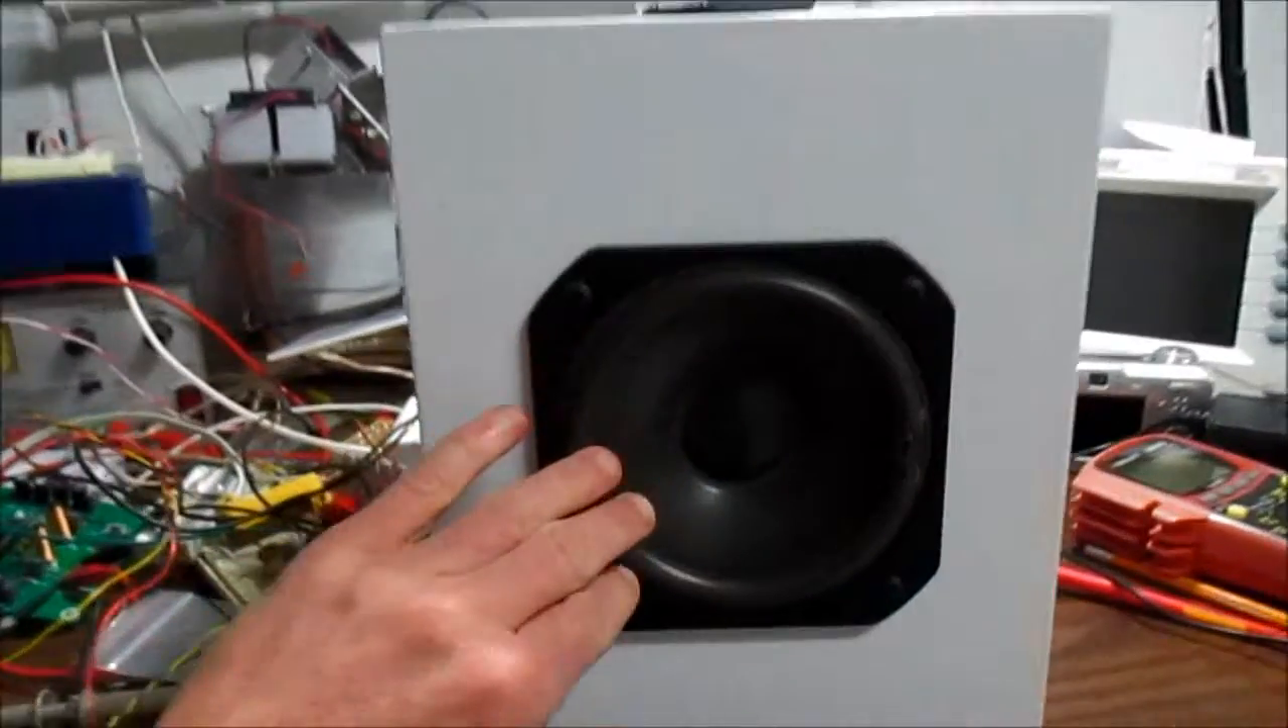So I got the speaker mounted in the front here.